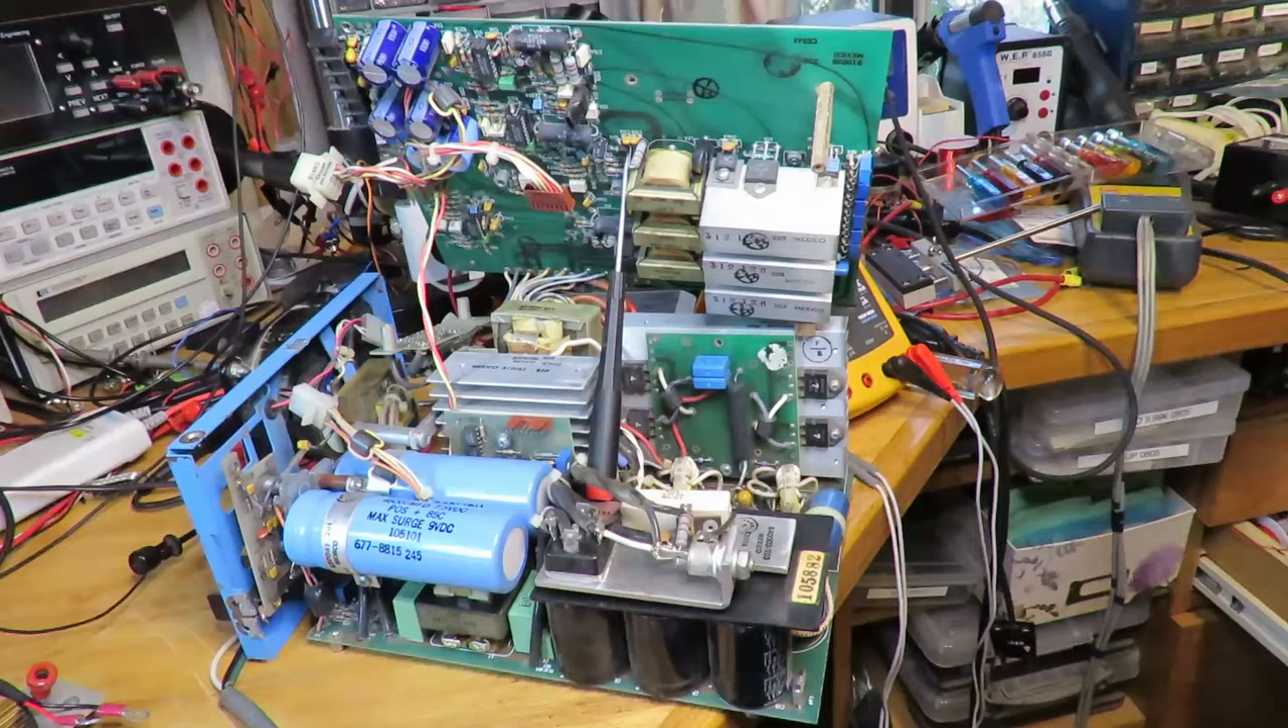So this is the power supply partially disassembled.